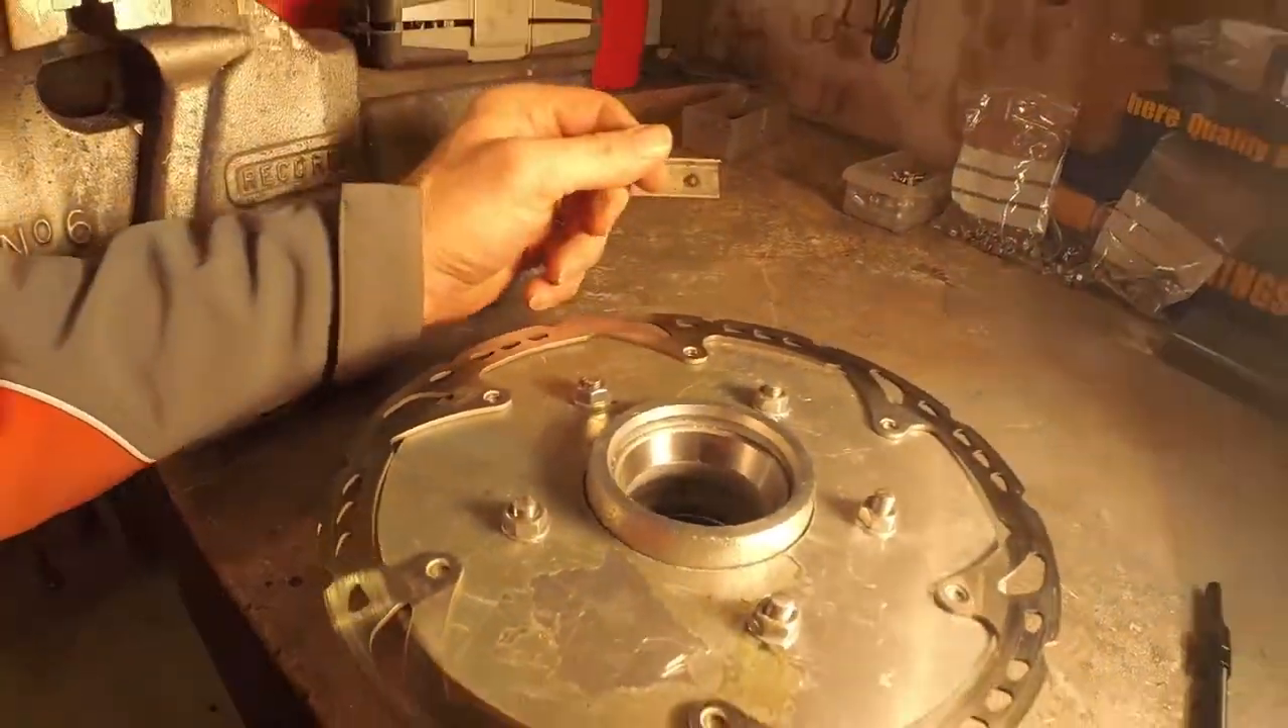So here's the hub with my new rotor hub mounted.